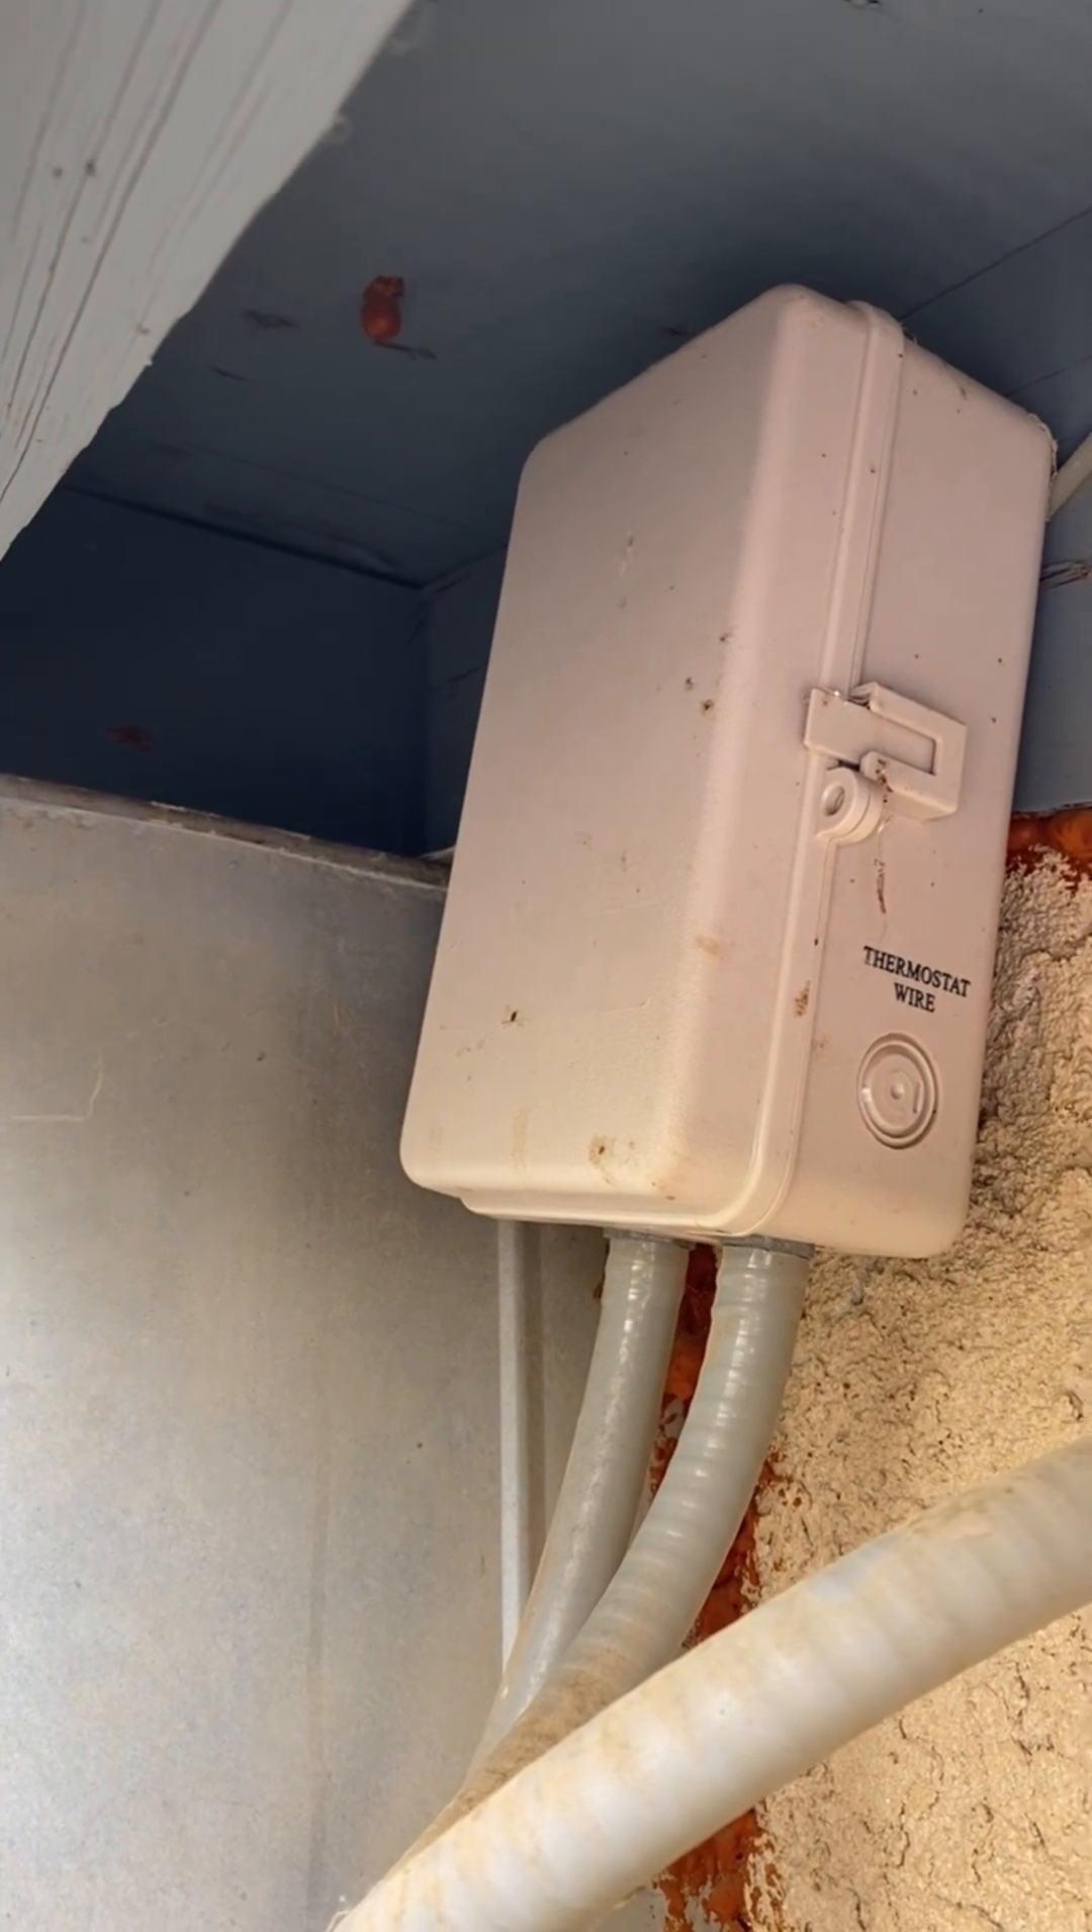Okay the switches are packaged inside the weatherproof box and it's mounted in its place back up under the eave.